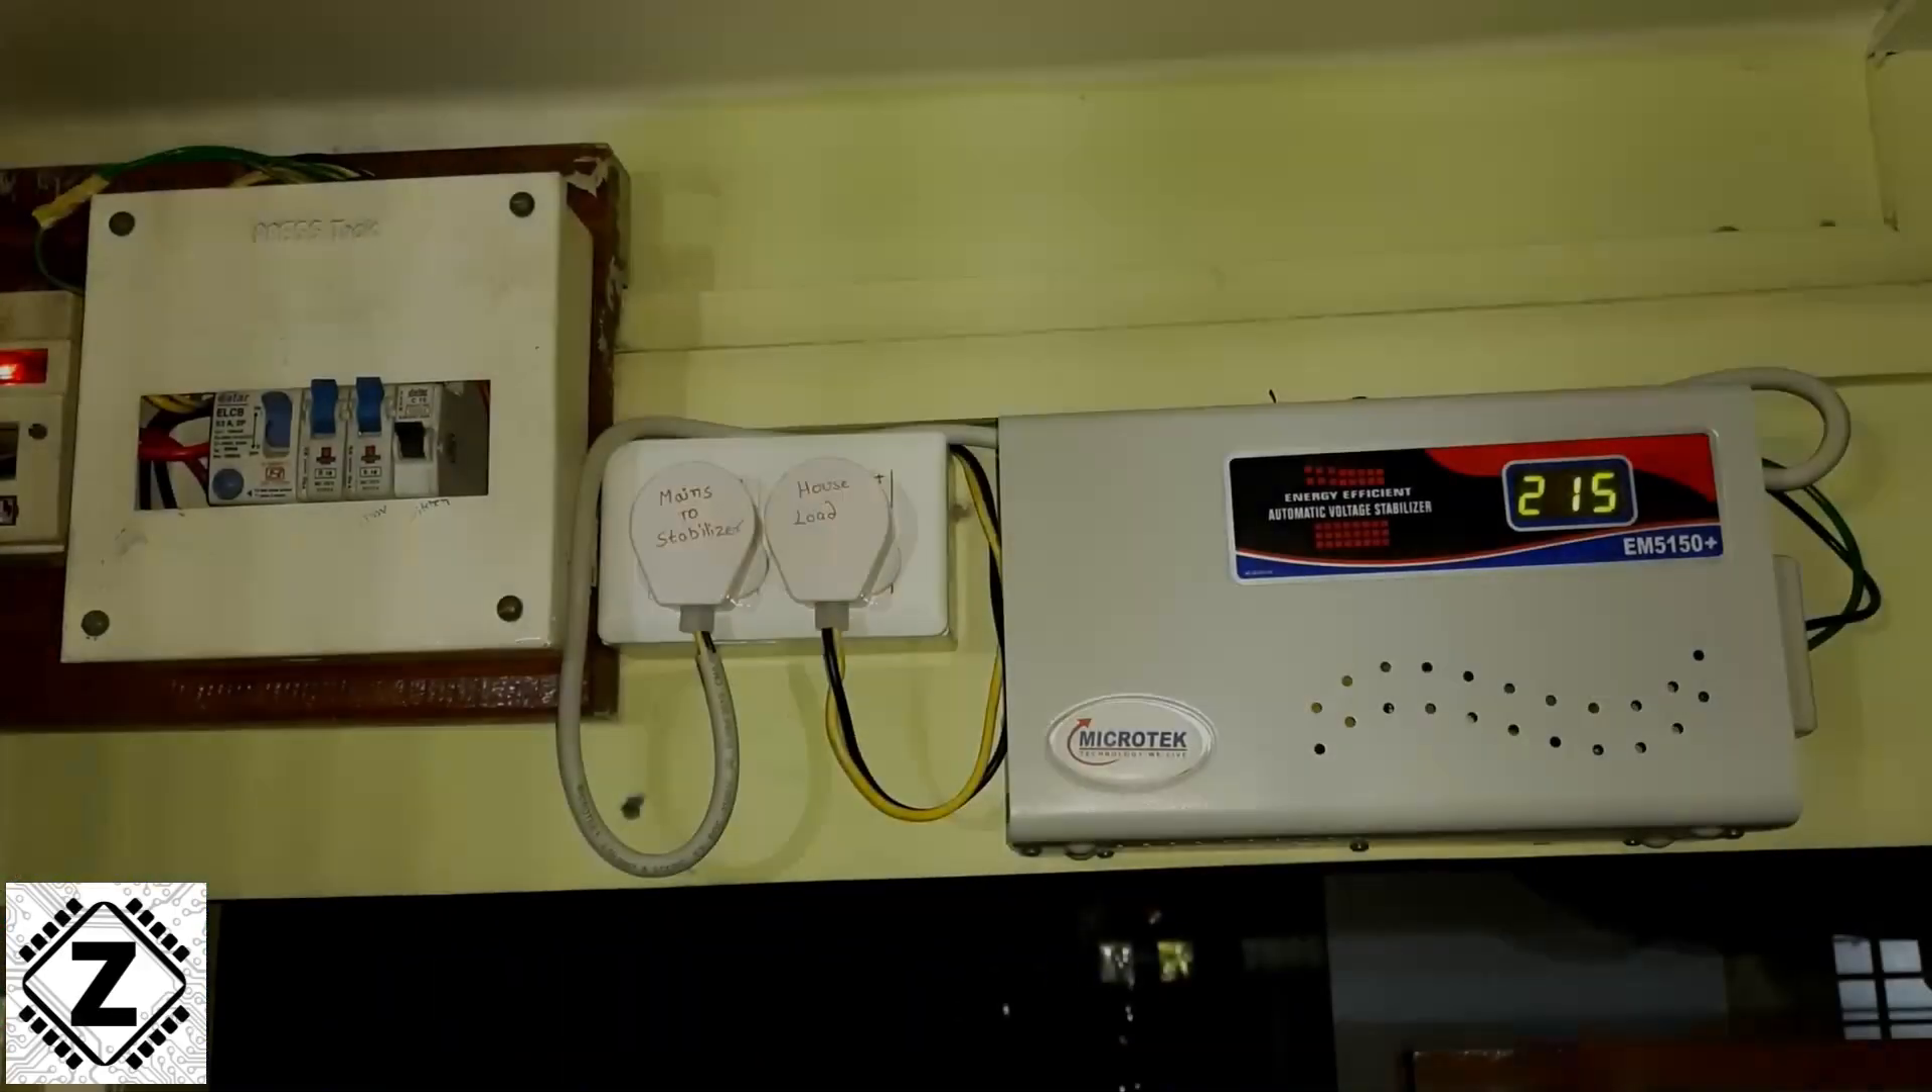जो stabilizer हमारा वो लग चुका है।